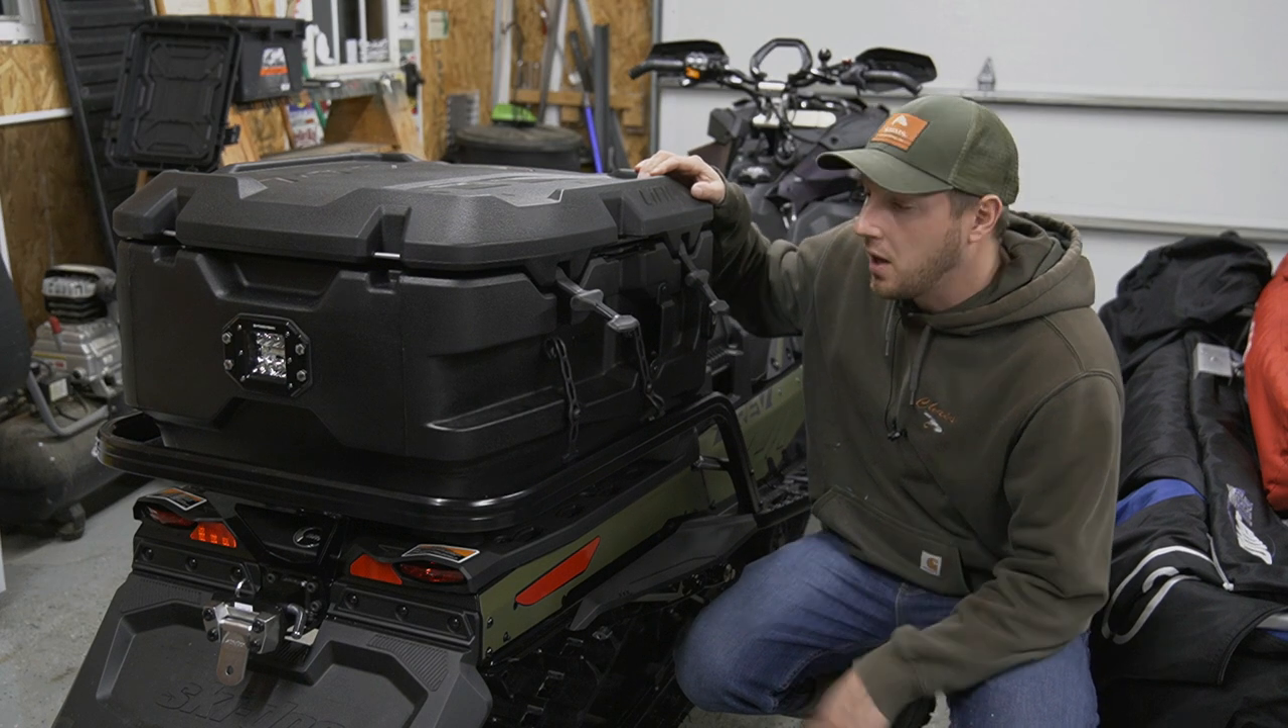Okay the box is back on the snowmobile it's all done it's all wired up.